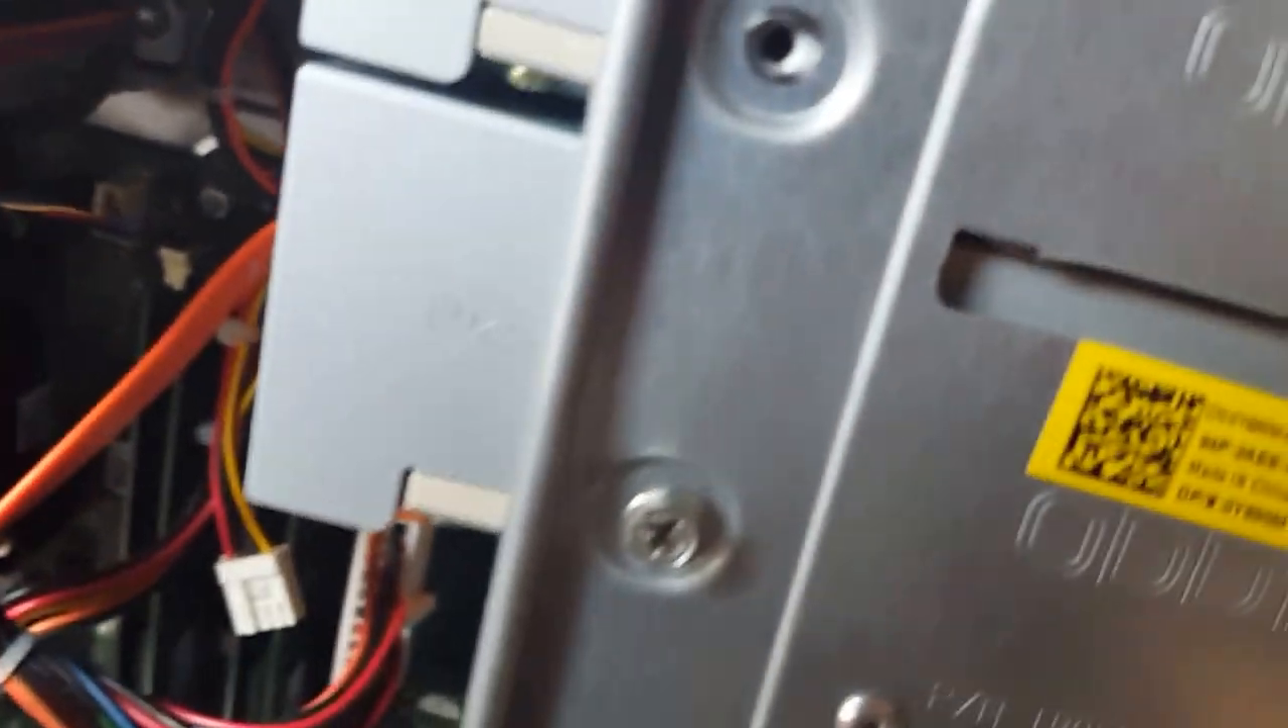I got just one screw in there for right now.